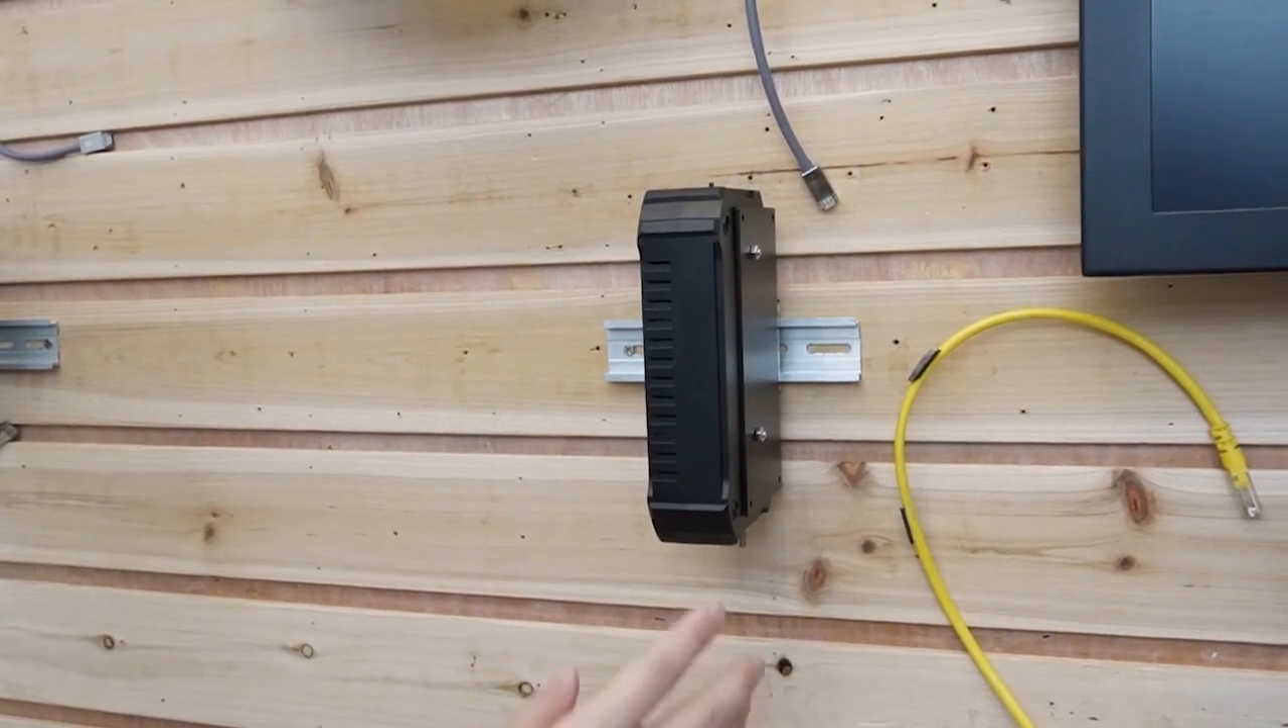Now this is the high-power PoE injector that we're using, and it is already mounted on the wall.